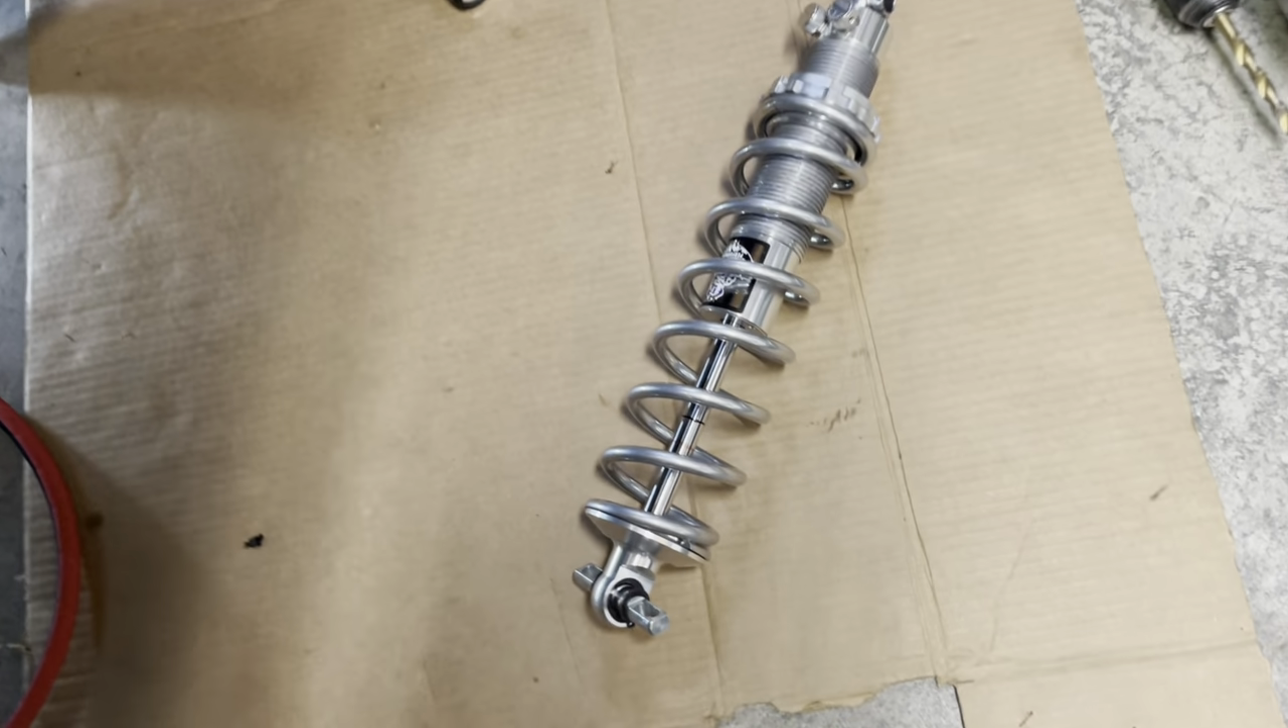This is my coilover all put together anti -seized and everything.